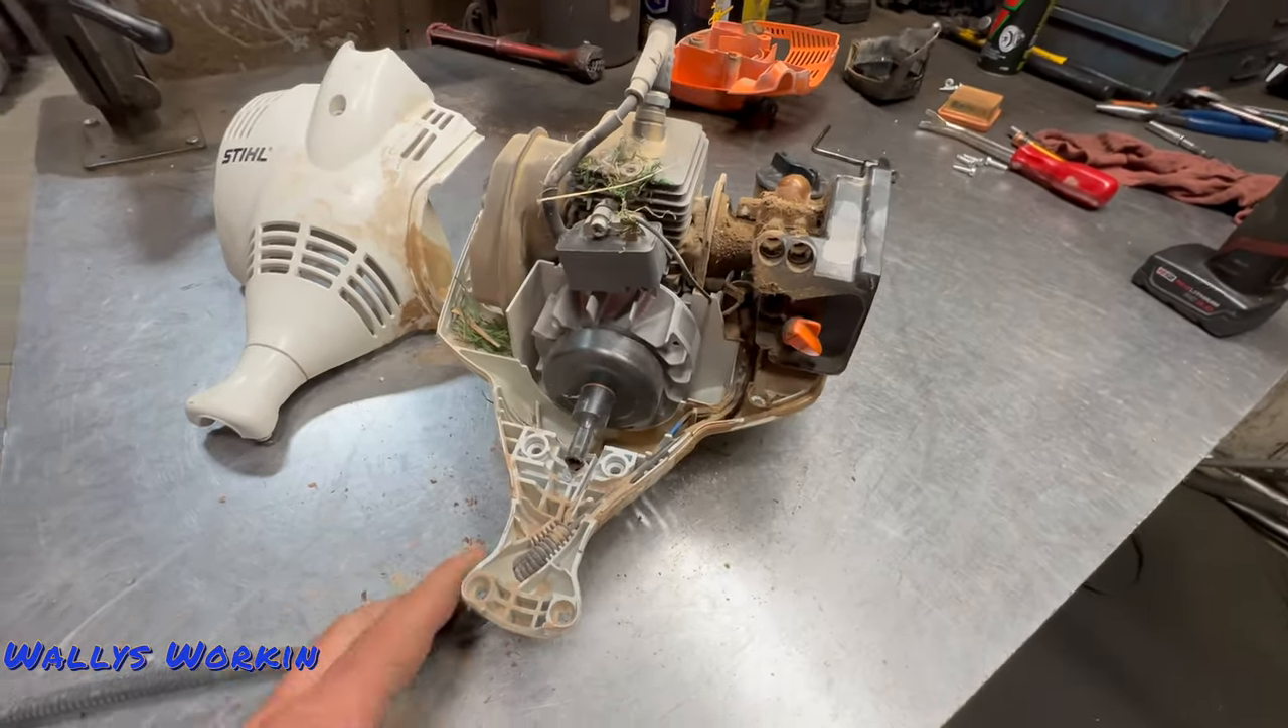Okay, I pulled this engine off the unit and I pulled the housing off of it.